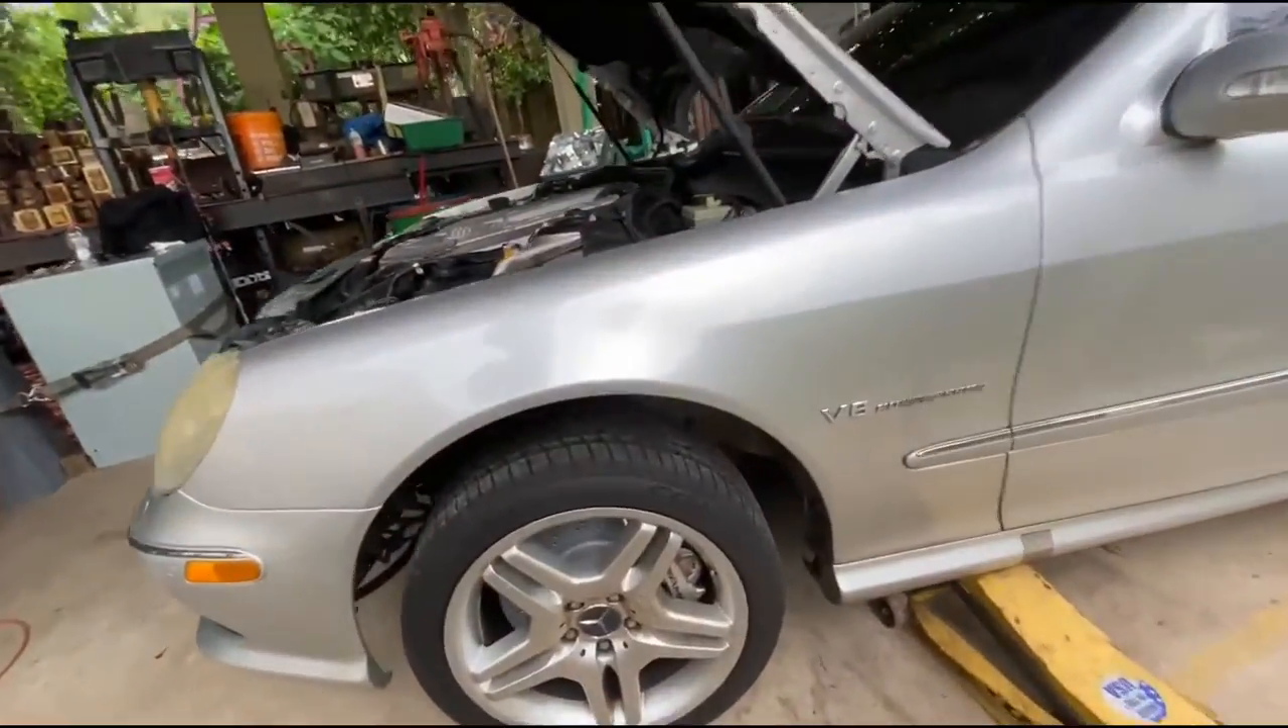Okay, I got the wheels back on. The only thing I need to do is set it down and then take the breaker bar and make sure the lugs are tight.